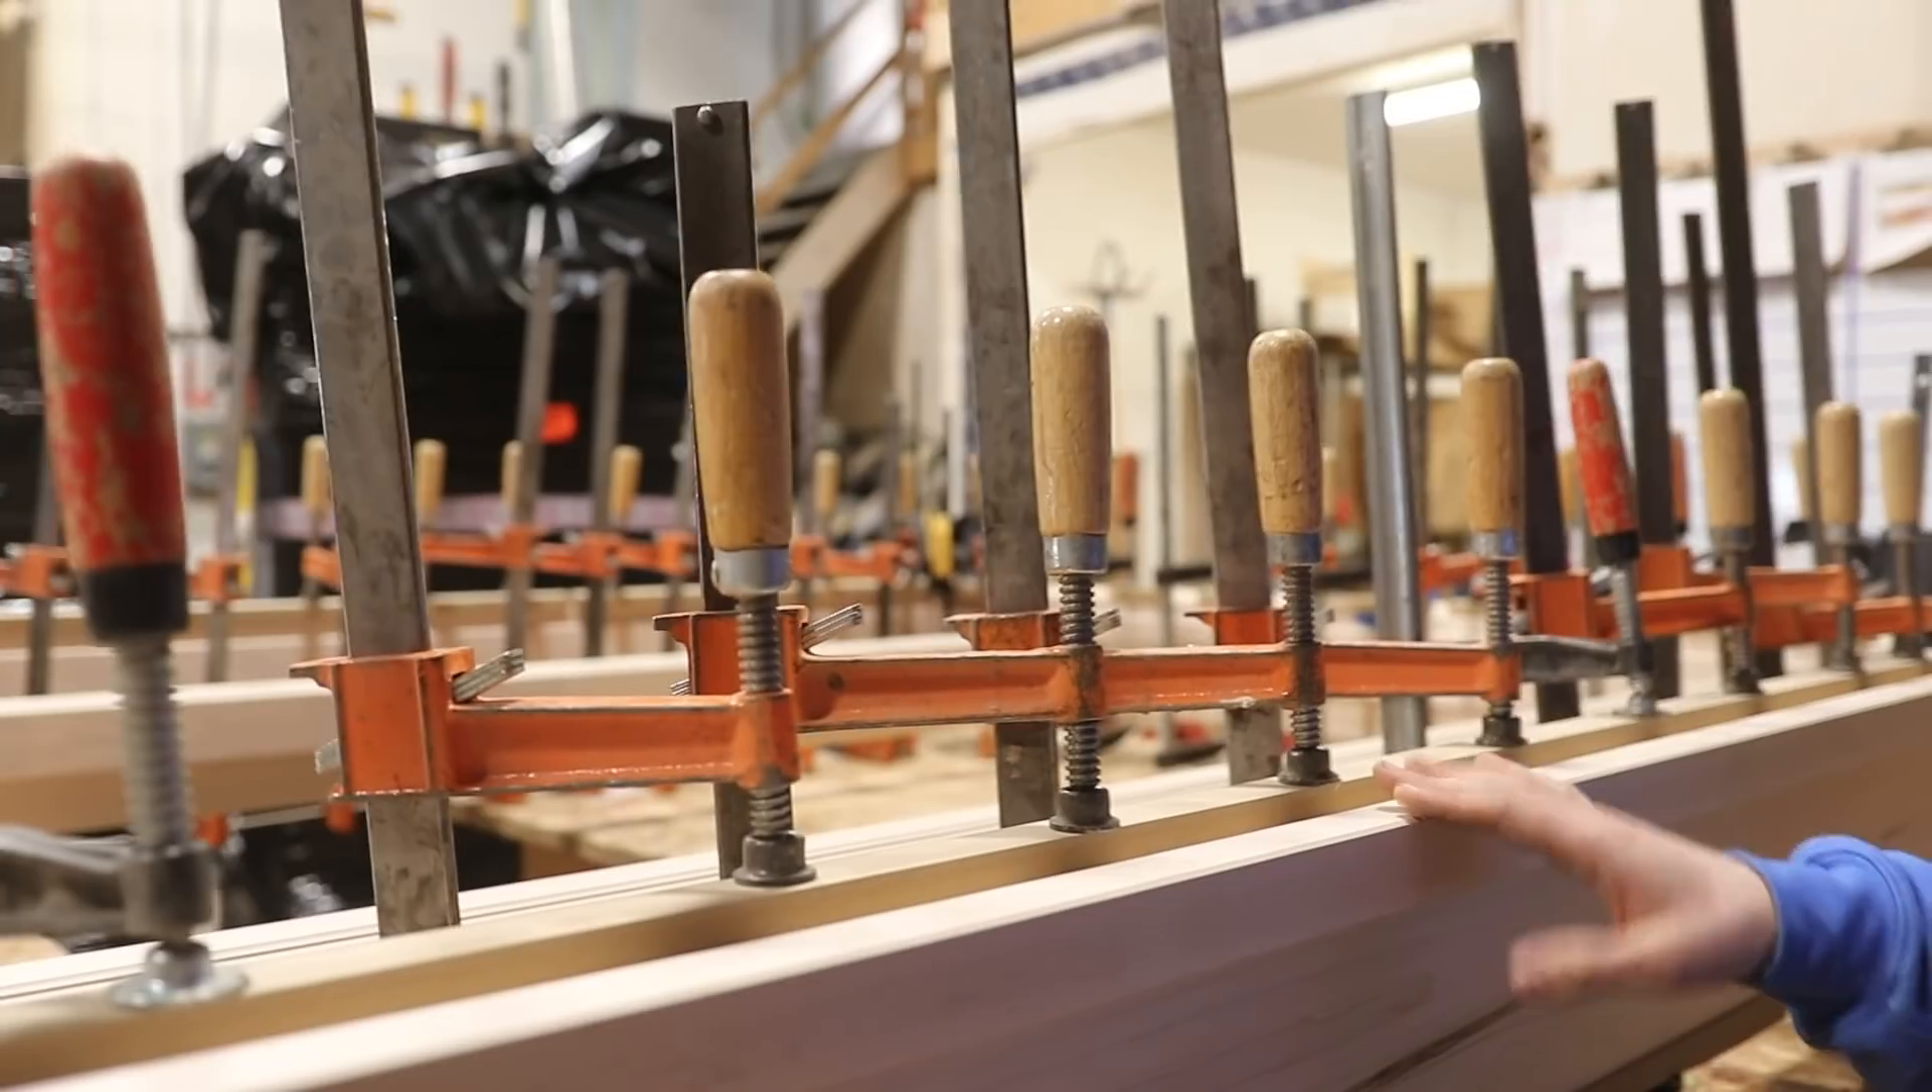And the boys have actually got all the brick mold clamped on here.